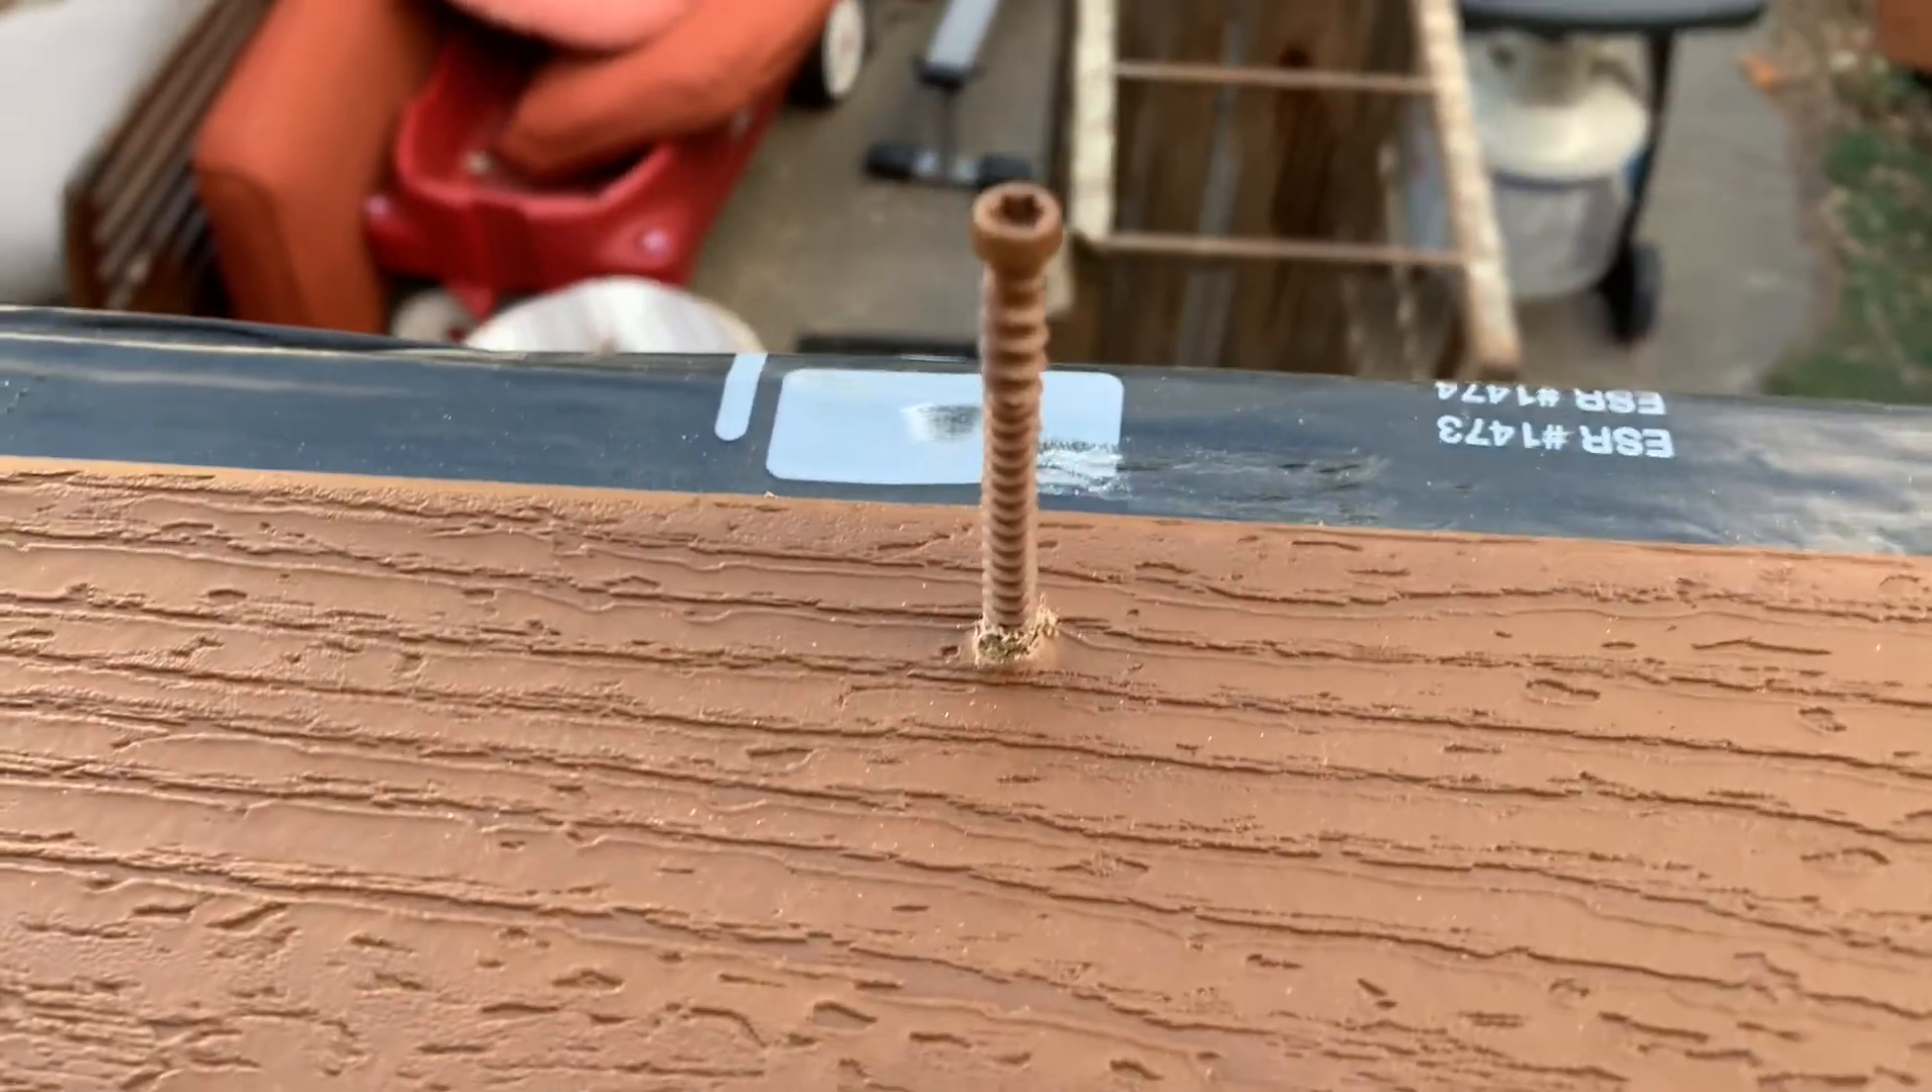Okay, so as you can see, I've got these screws started here.